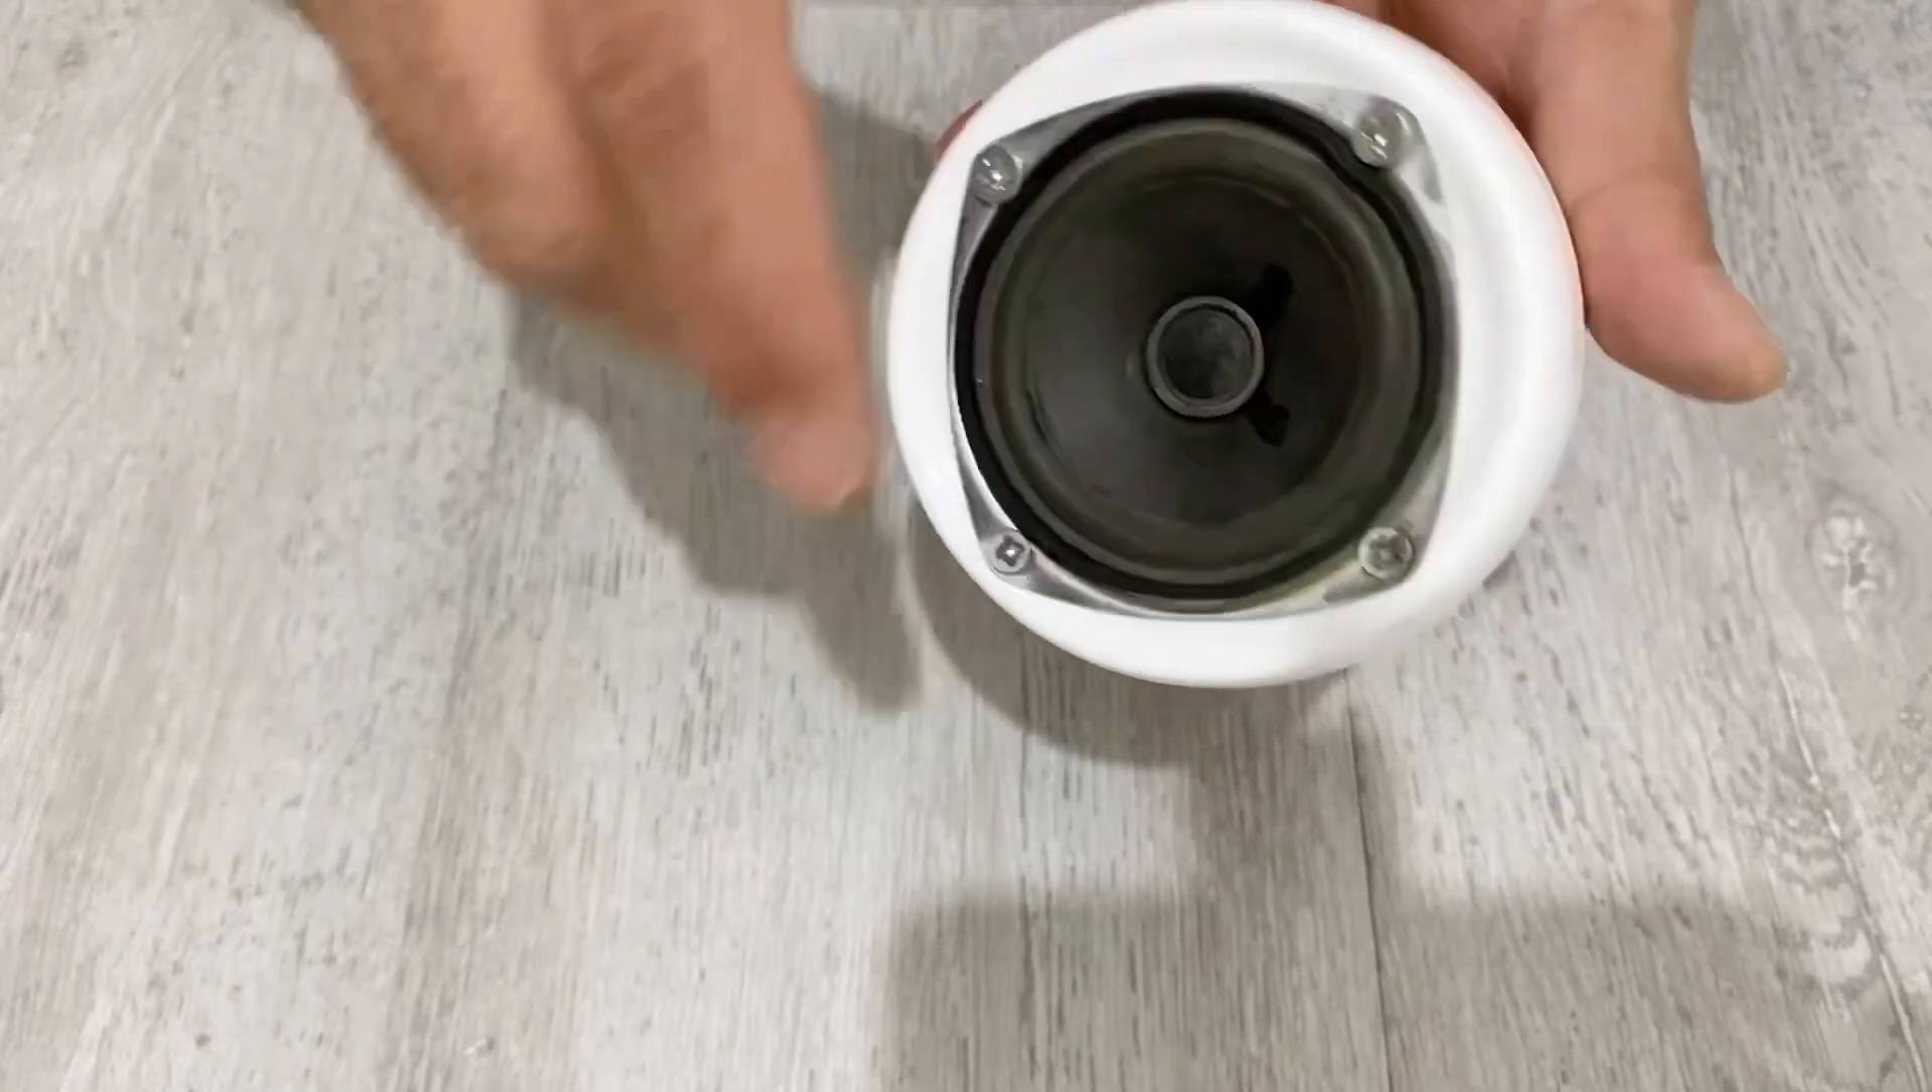Okay my friends I have just placed my speaker into the box.